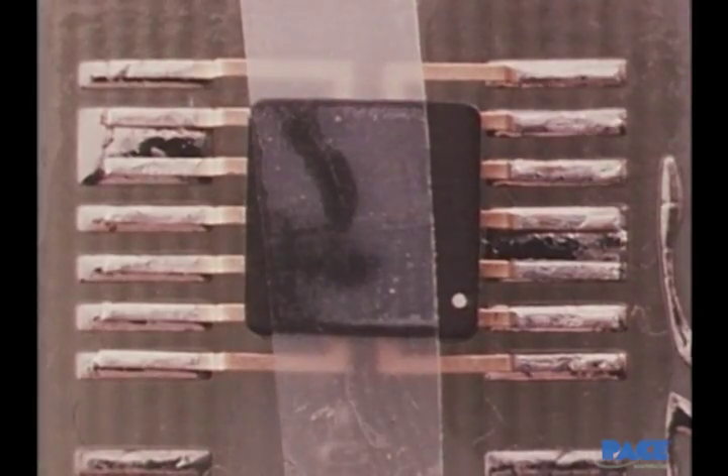The component is positioned so that each lead is centered over its pad and extends almost to the end of the pad.